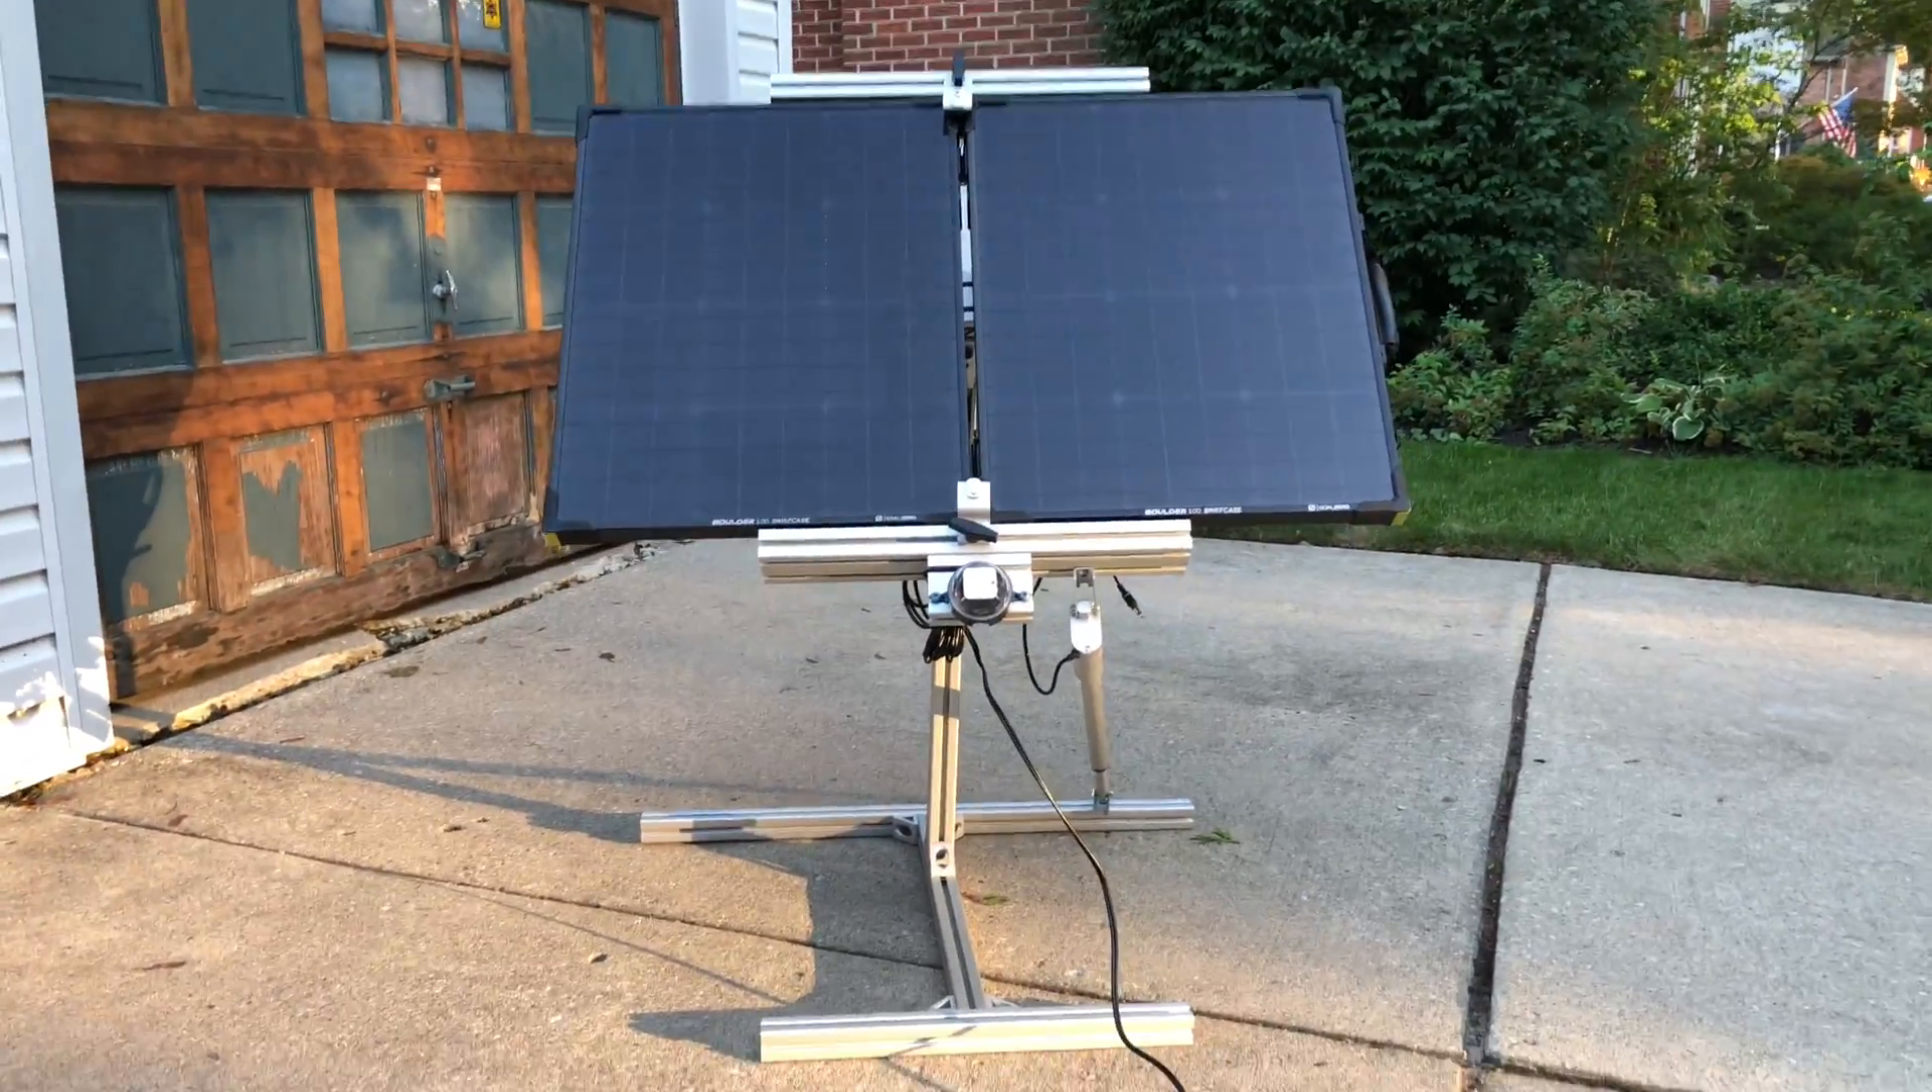And here I have the solar panel mounted.